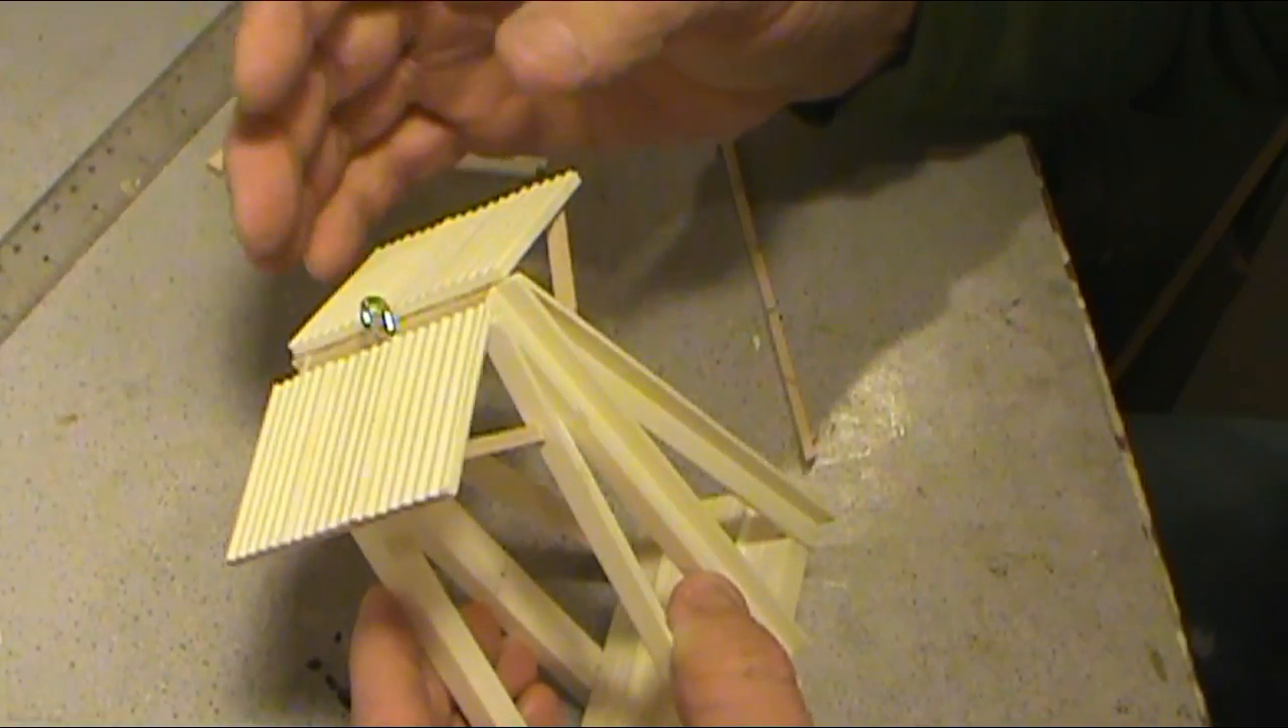Here we are we got the I got the roof in place.